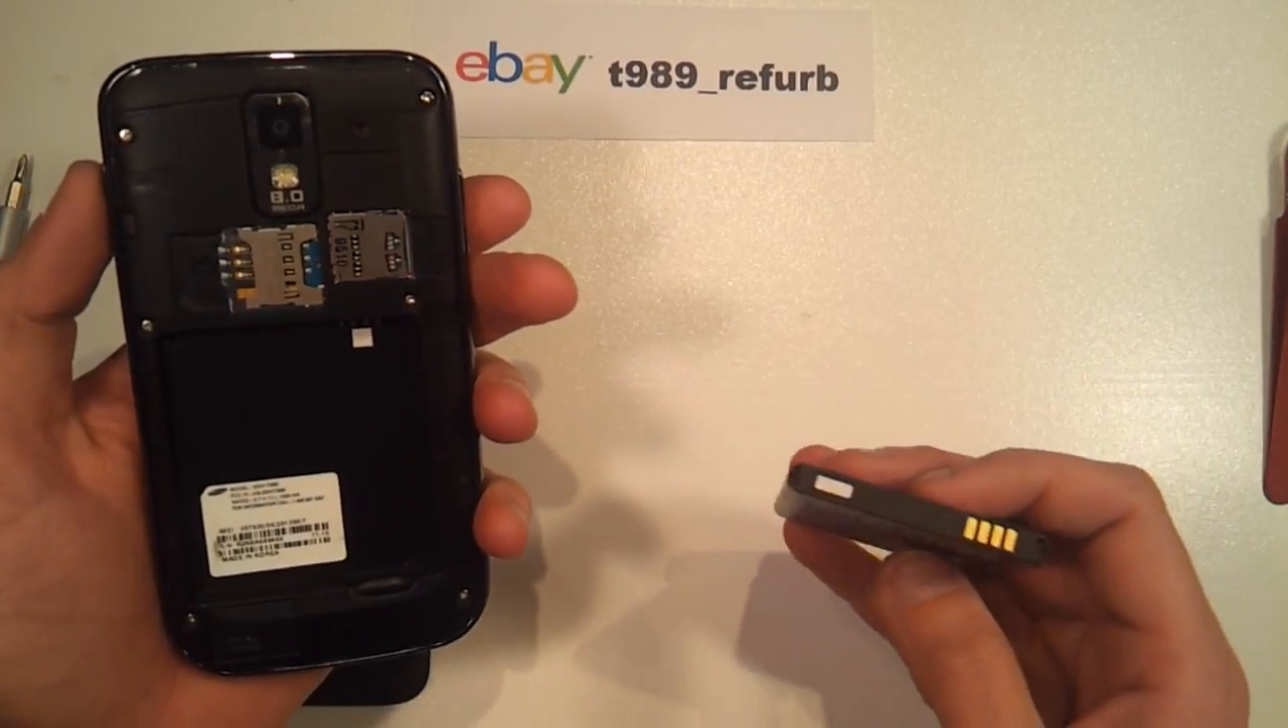So first, you'll see I've got the battery removed.